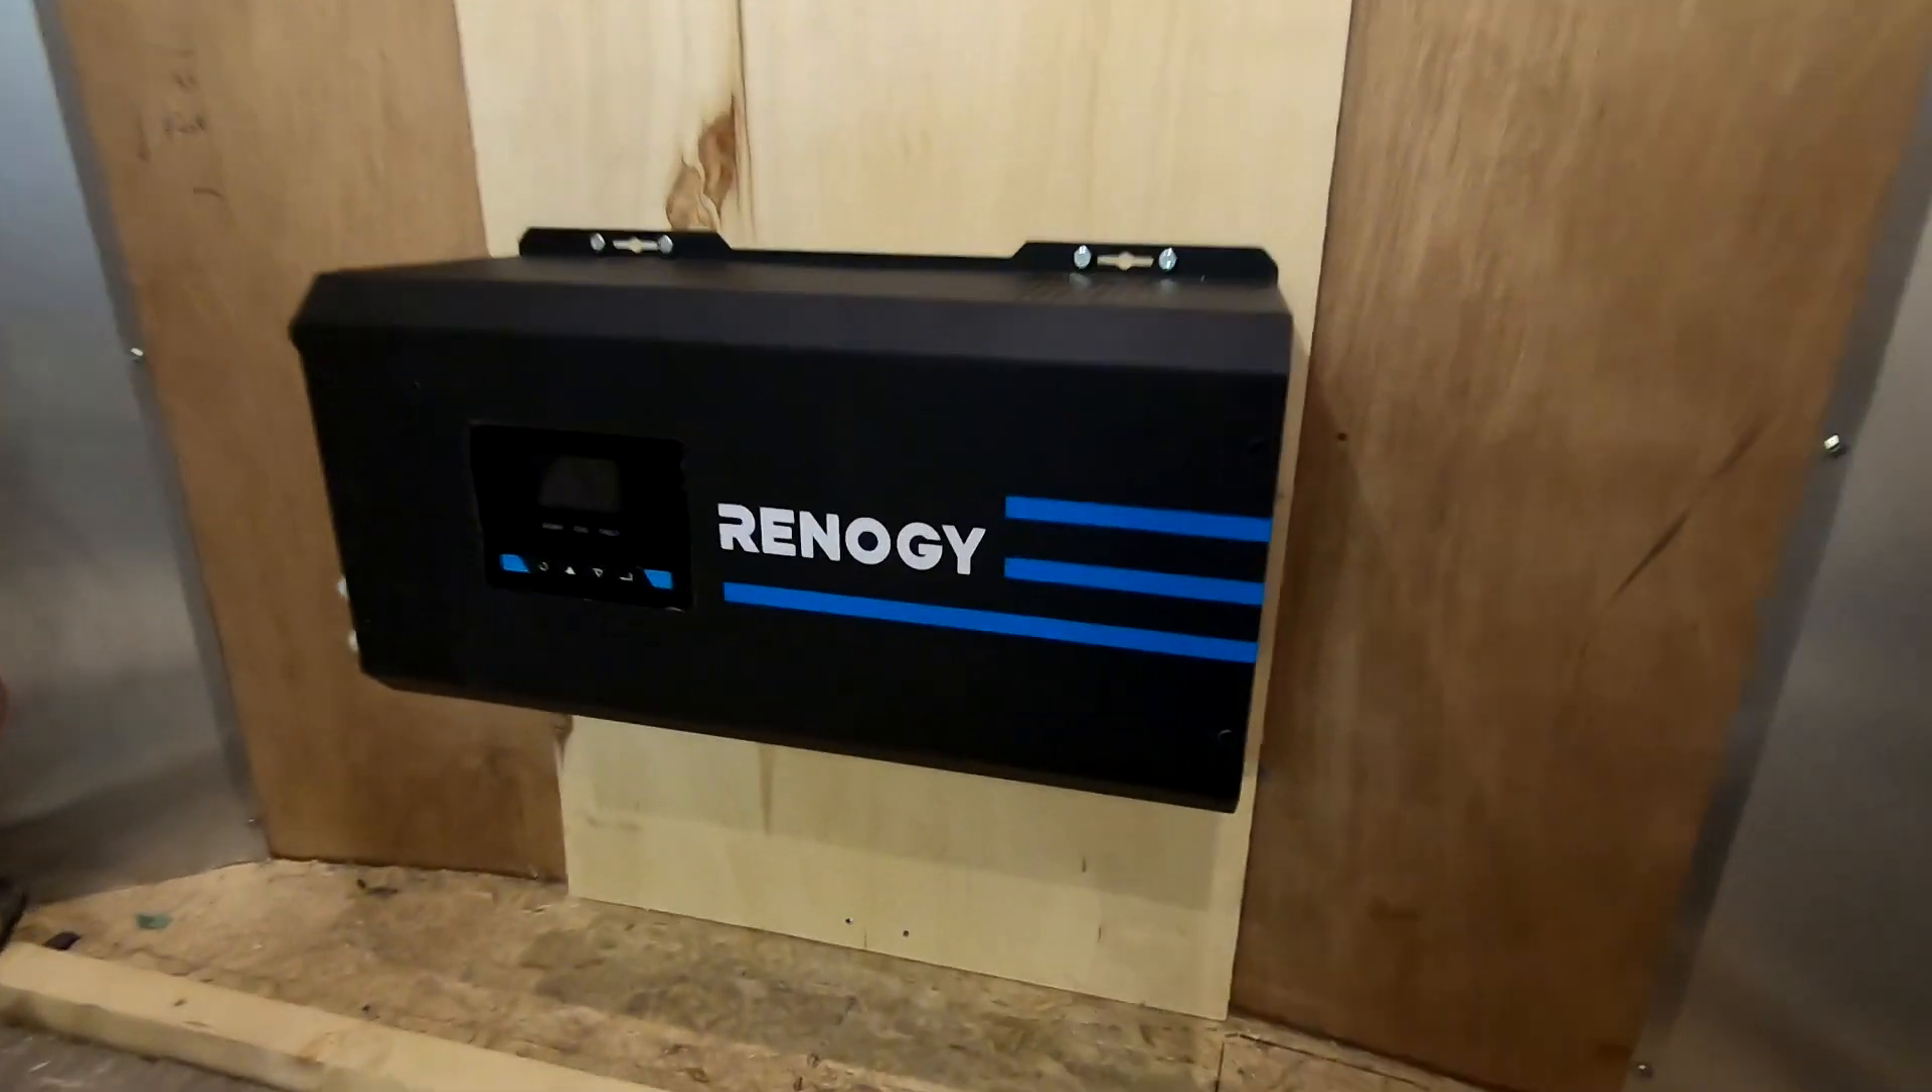Okay so that's the inverter installed. It's now freestanding.